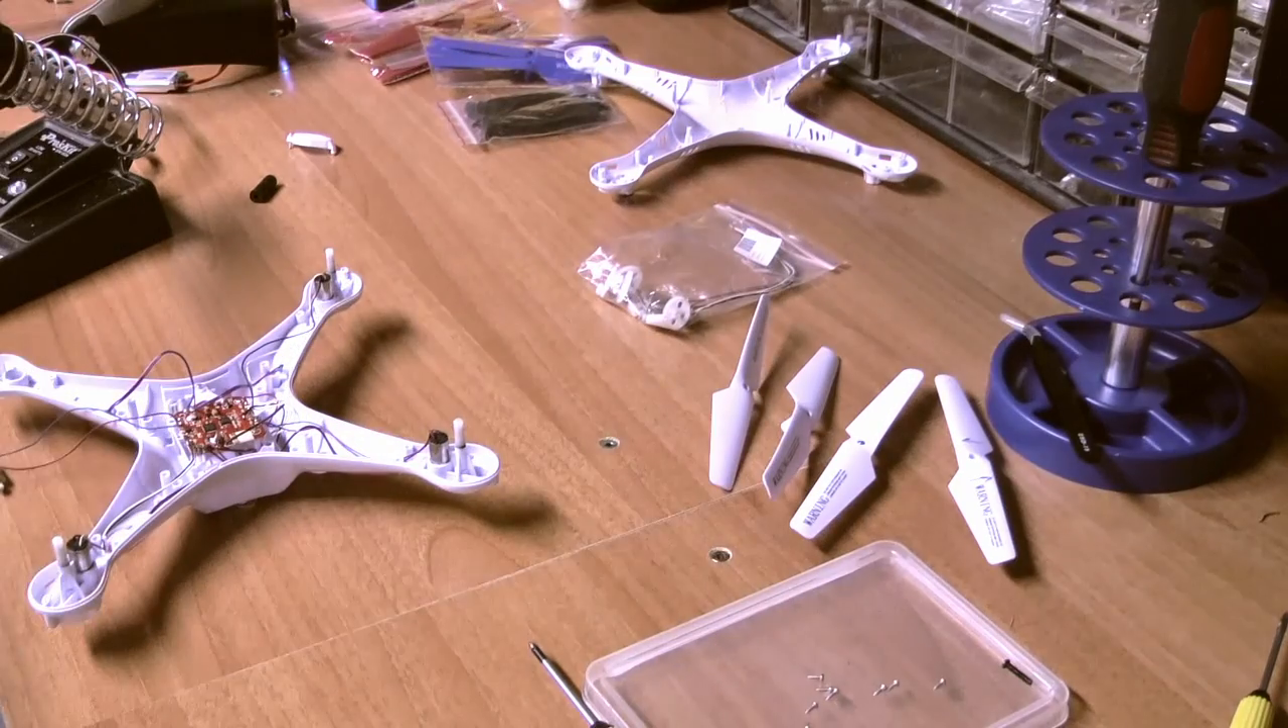Okay so the body is the top part of the body is removed and now let's remove the motor.